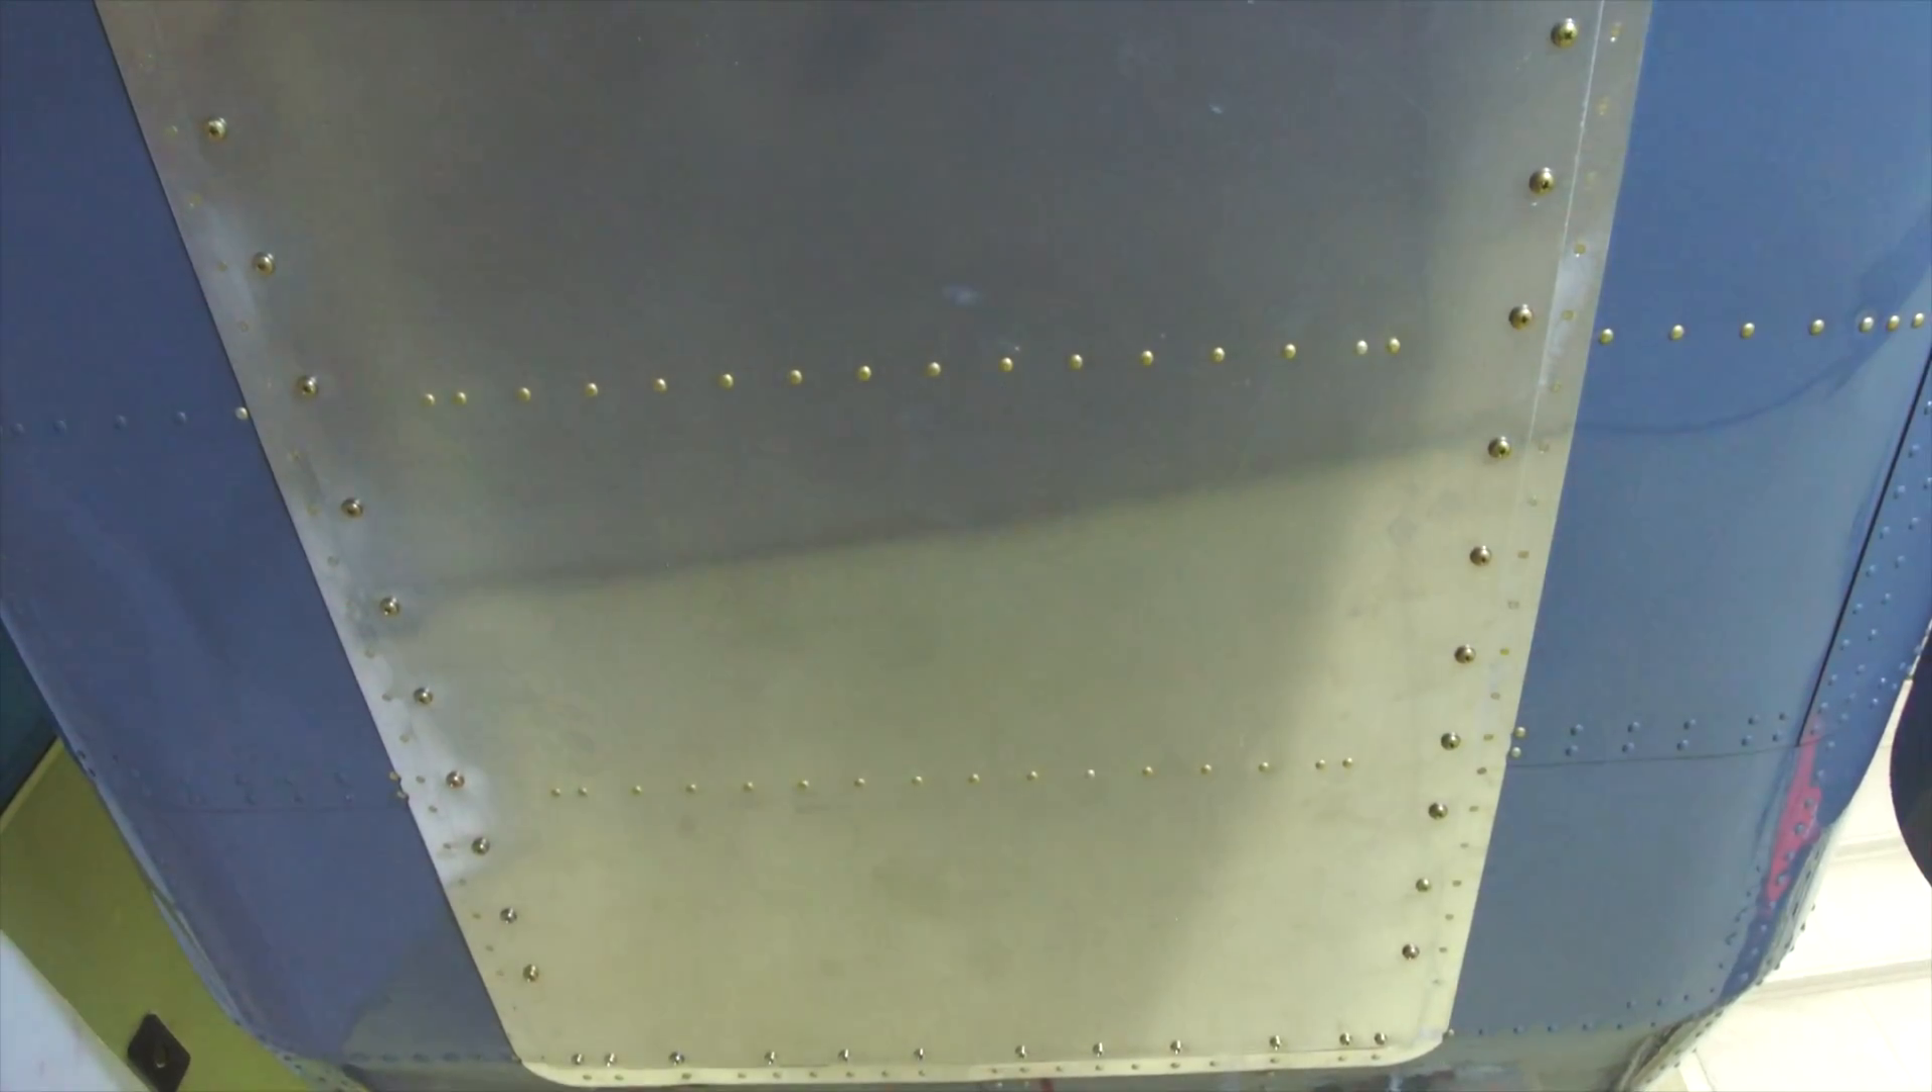We install all of the fasteners around the perimeter and it appears like there's never been a bay here.